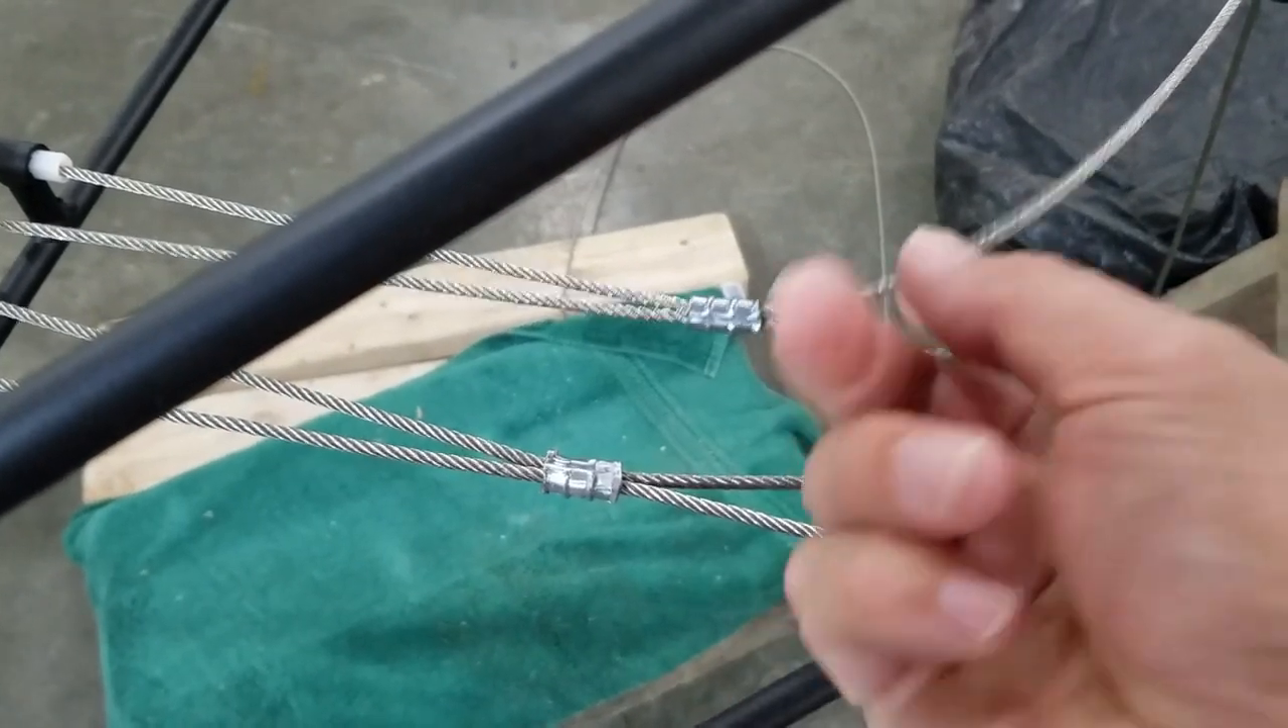Got the swedges here where the co -pilot's cables hook in. I've still got to trim those off.